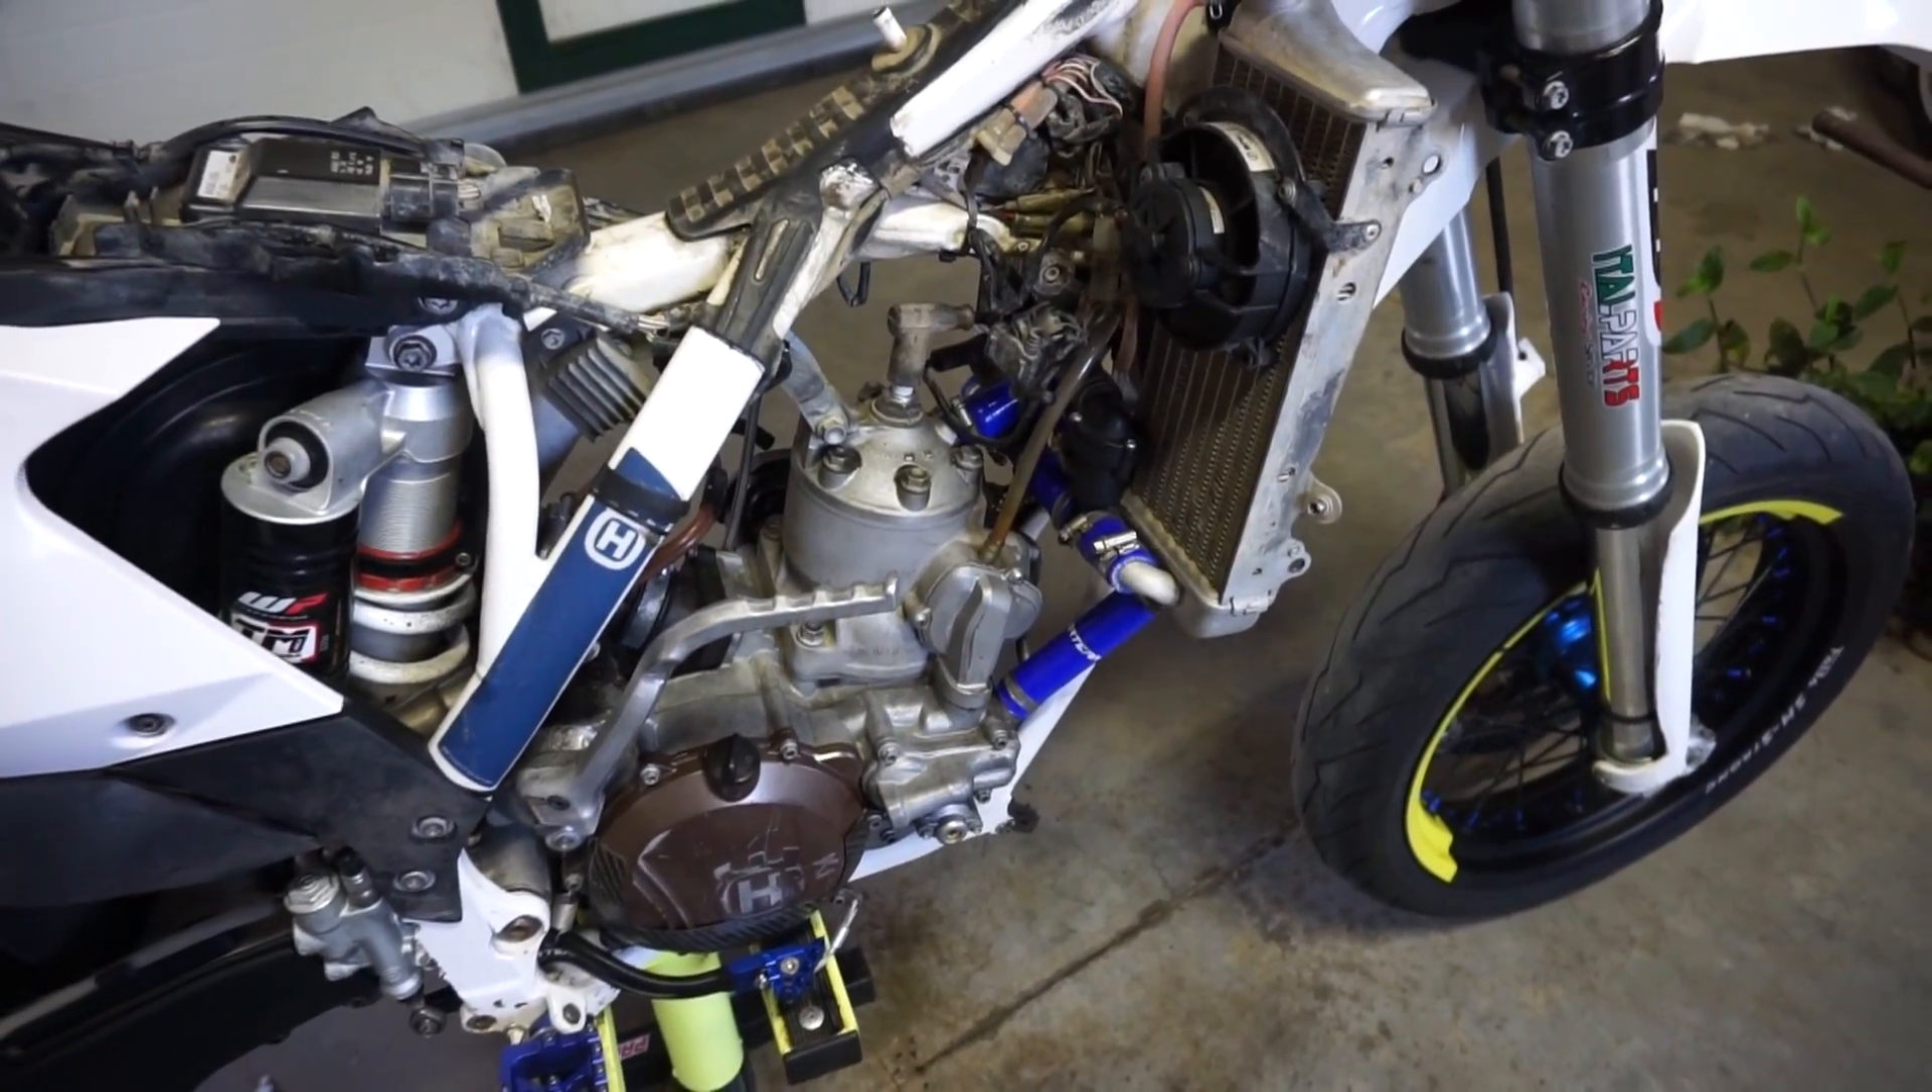Raga ho finito di montare i tubi siliconici.